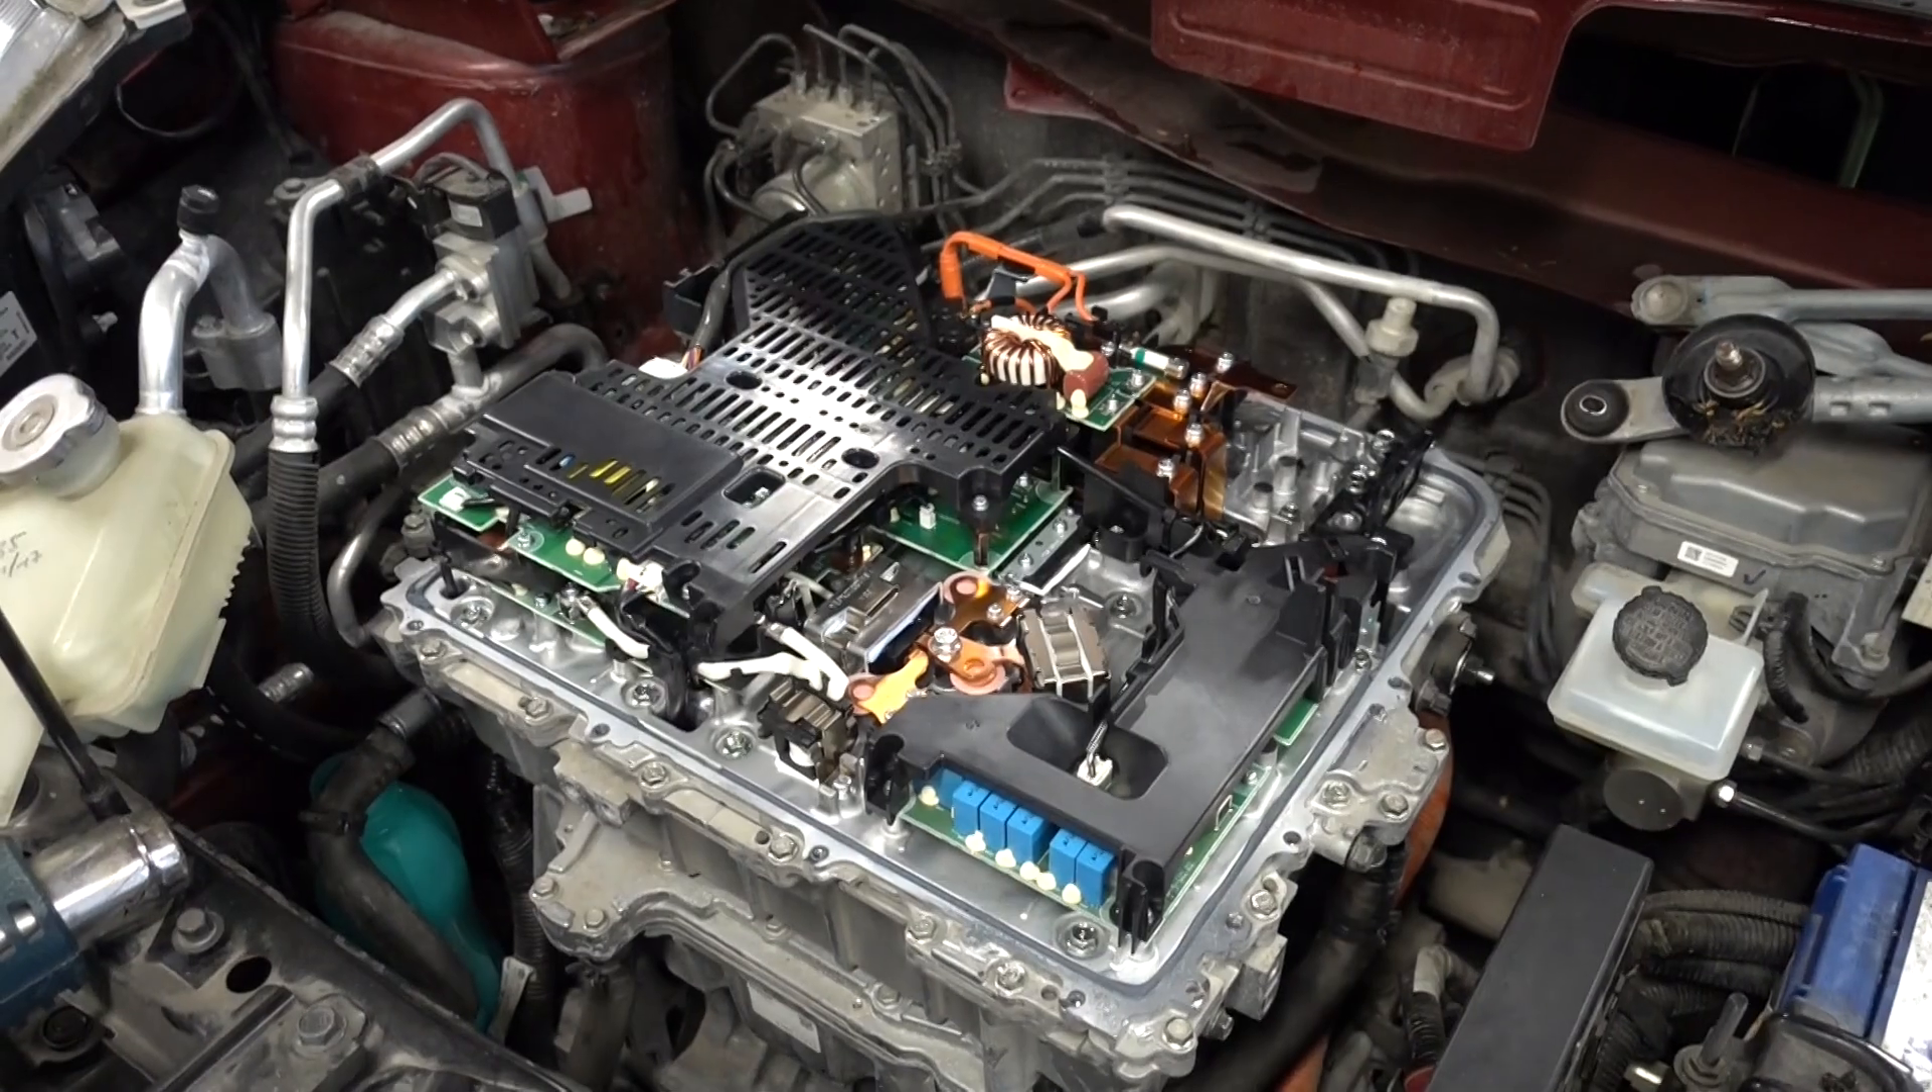And with the top cover removed, which is glued in place. The PDM looks something like this.